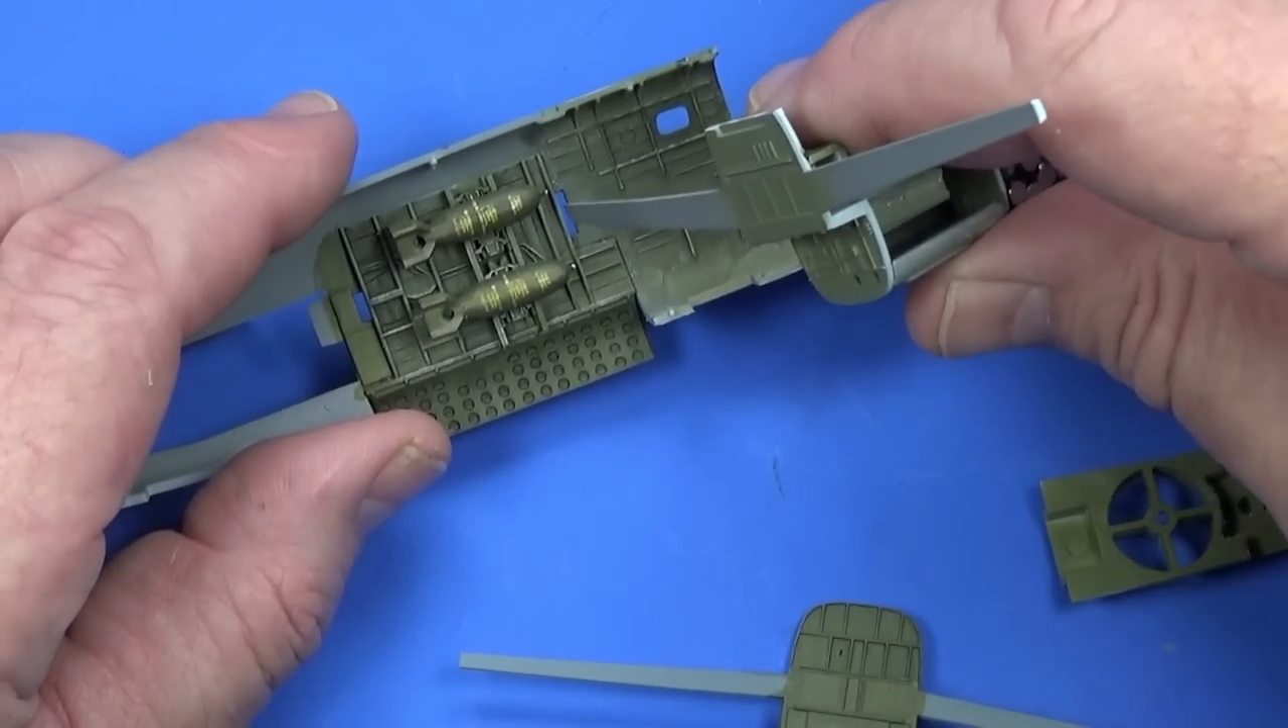Um you'll notice i've put the bombs in place and we're going to start with the this forward cockpit assembly.